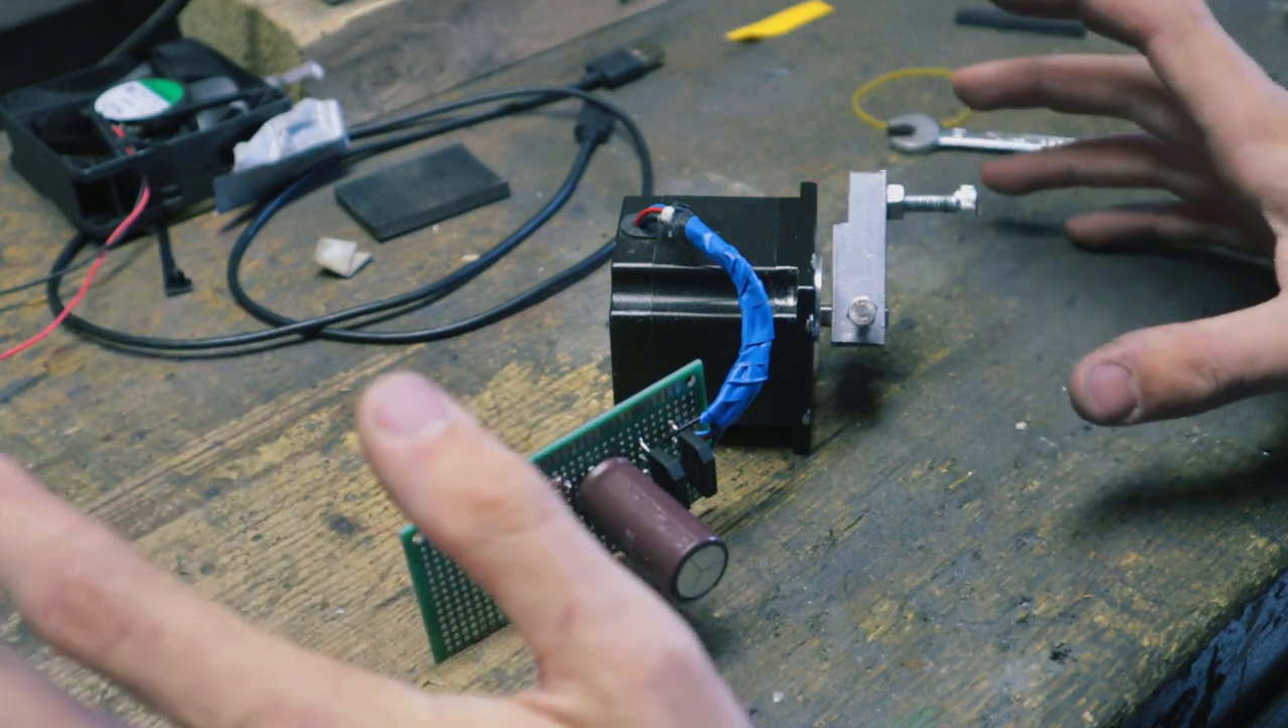Now the next thing that we need to do is get this circuit board attached somewhere, because I don't just want it hanging off the generator by a couple of loose wires.